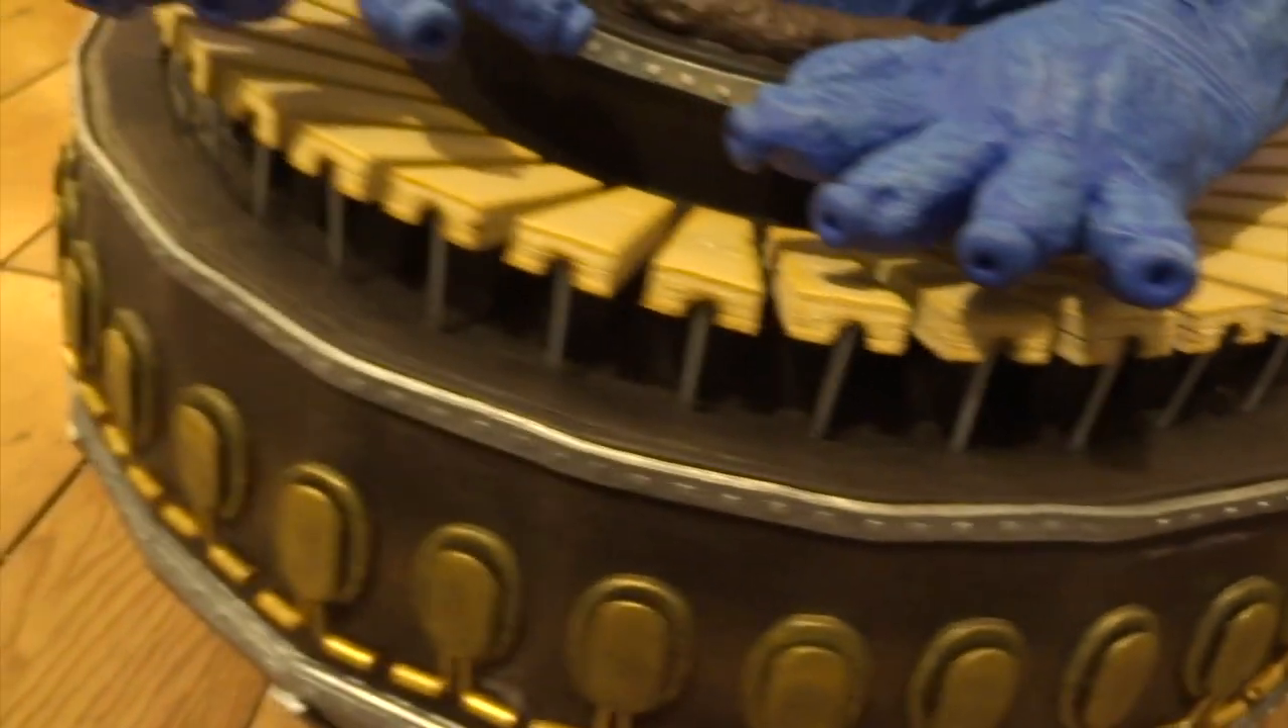All of the edging that you're seeing is just strips of rubber that I've nailed in place and then I've just painted them all silver.